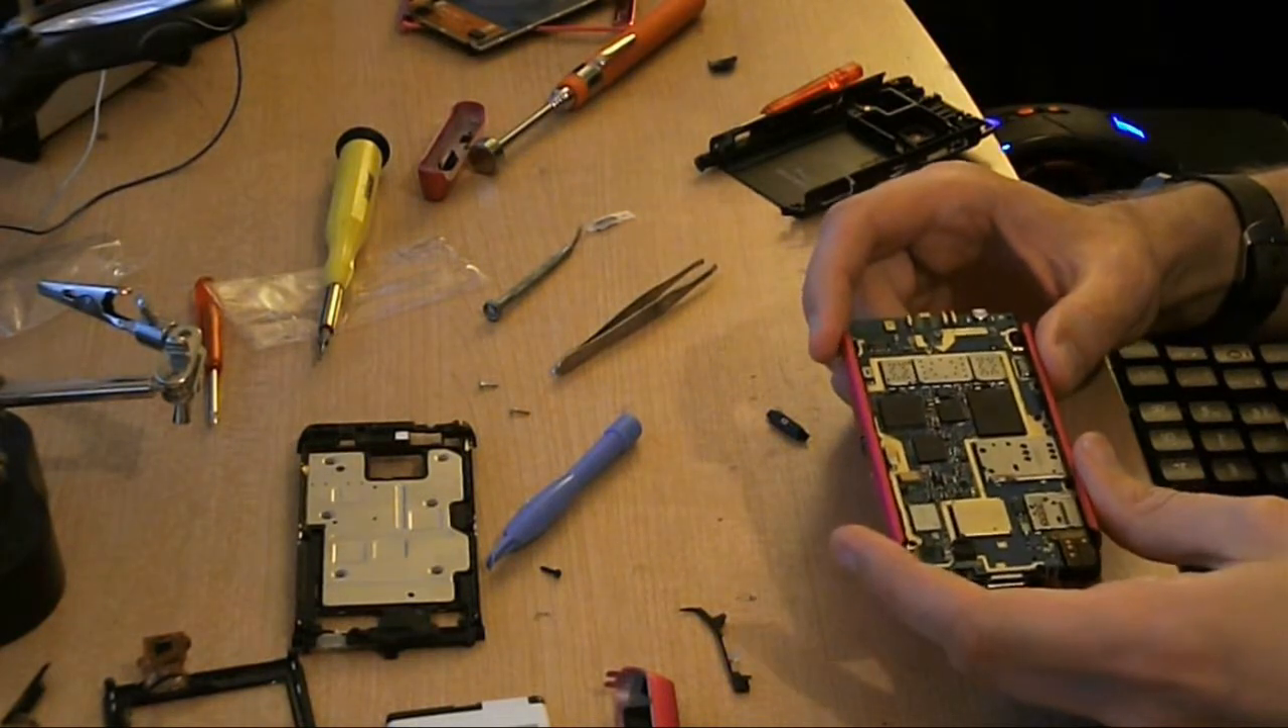Right, I've managed to get the motherboard in place now.